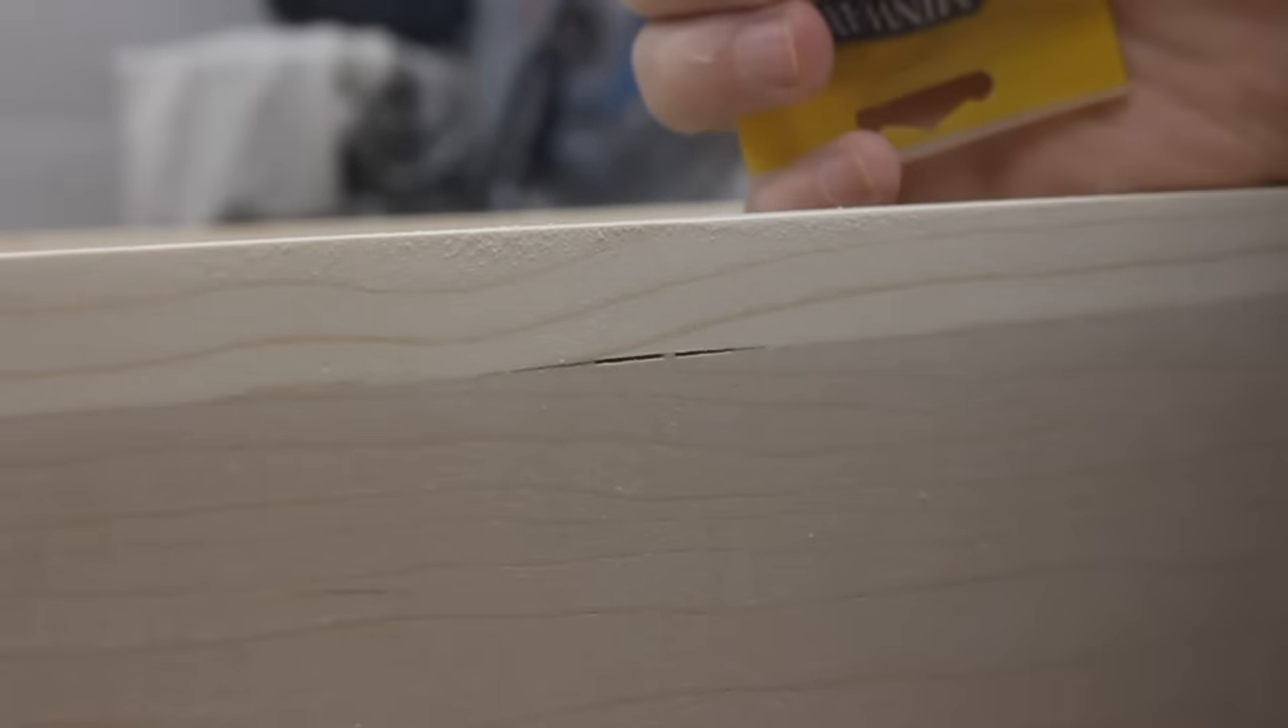I gave everything a good sanding, but that revealed a couple little gaps in some spaces.